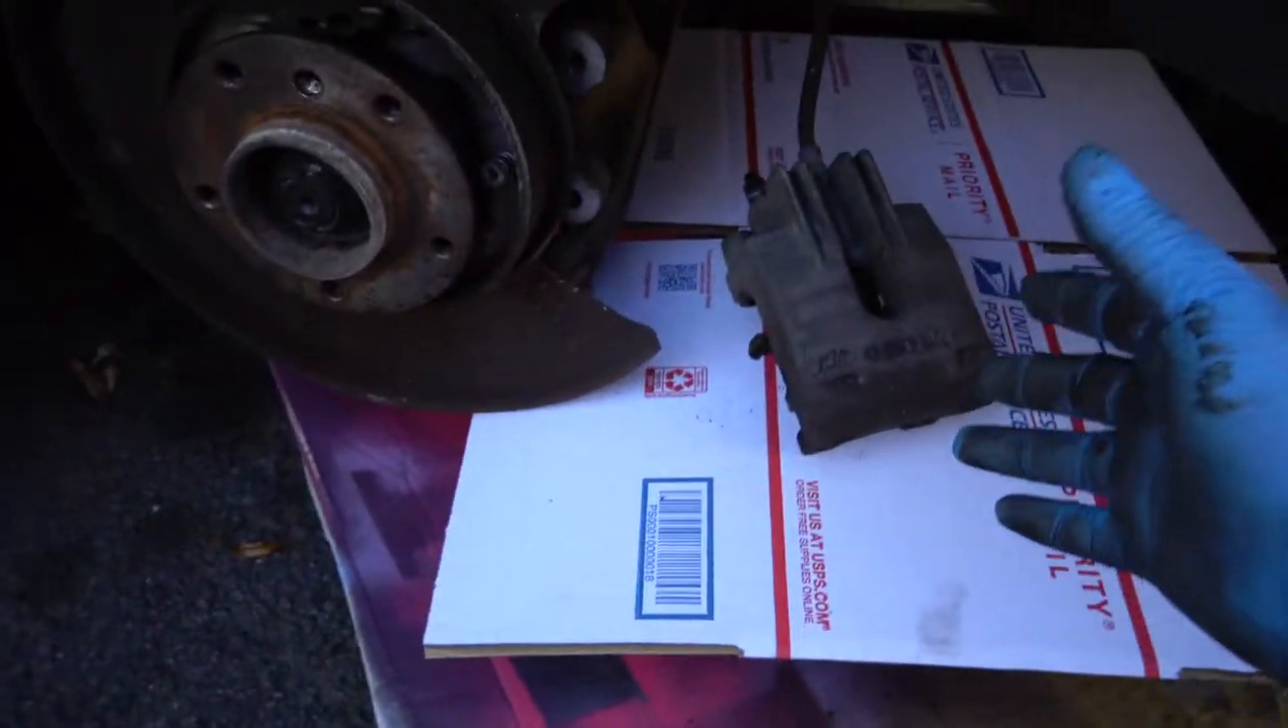Okay so we have the caliper off we got the rotor off we got the caliper bracket off of the caliper so we got everything separated.